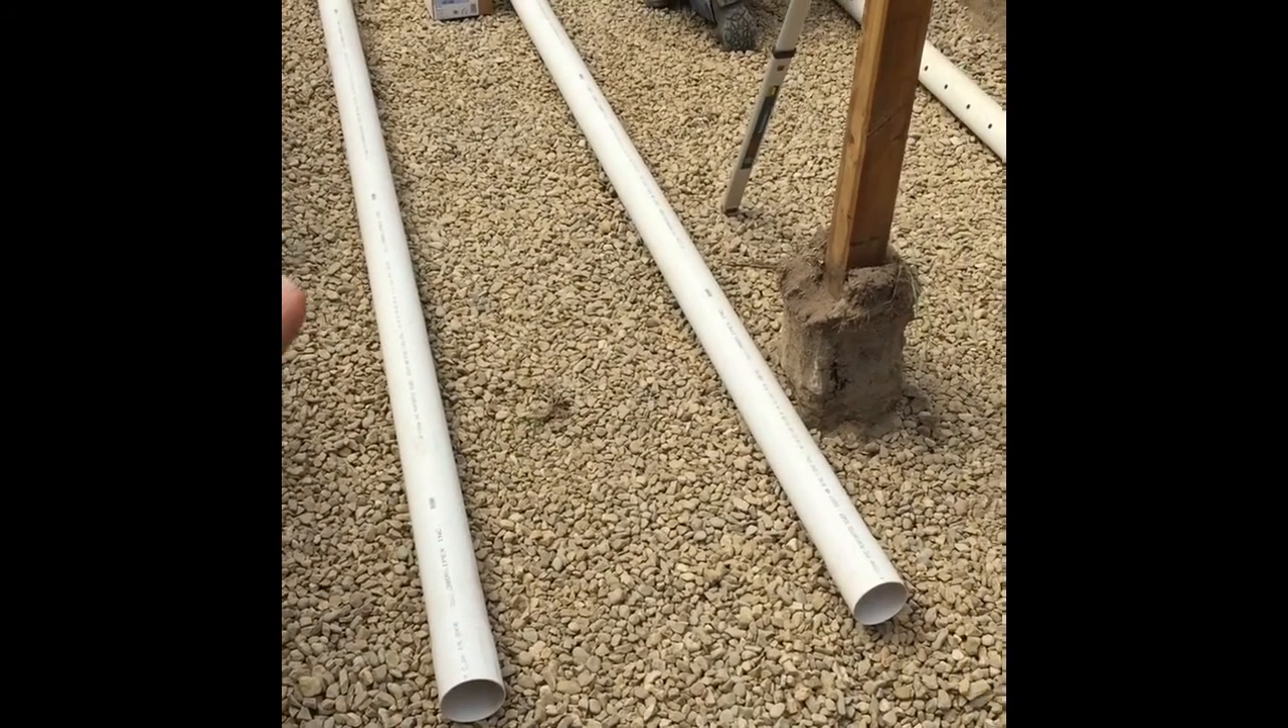We've got a portion of our seepage bed in now.